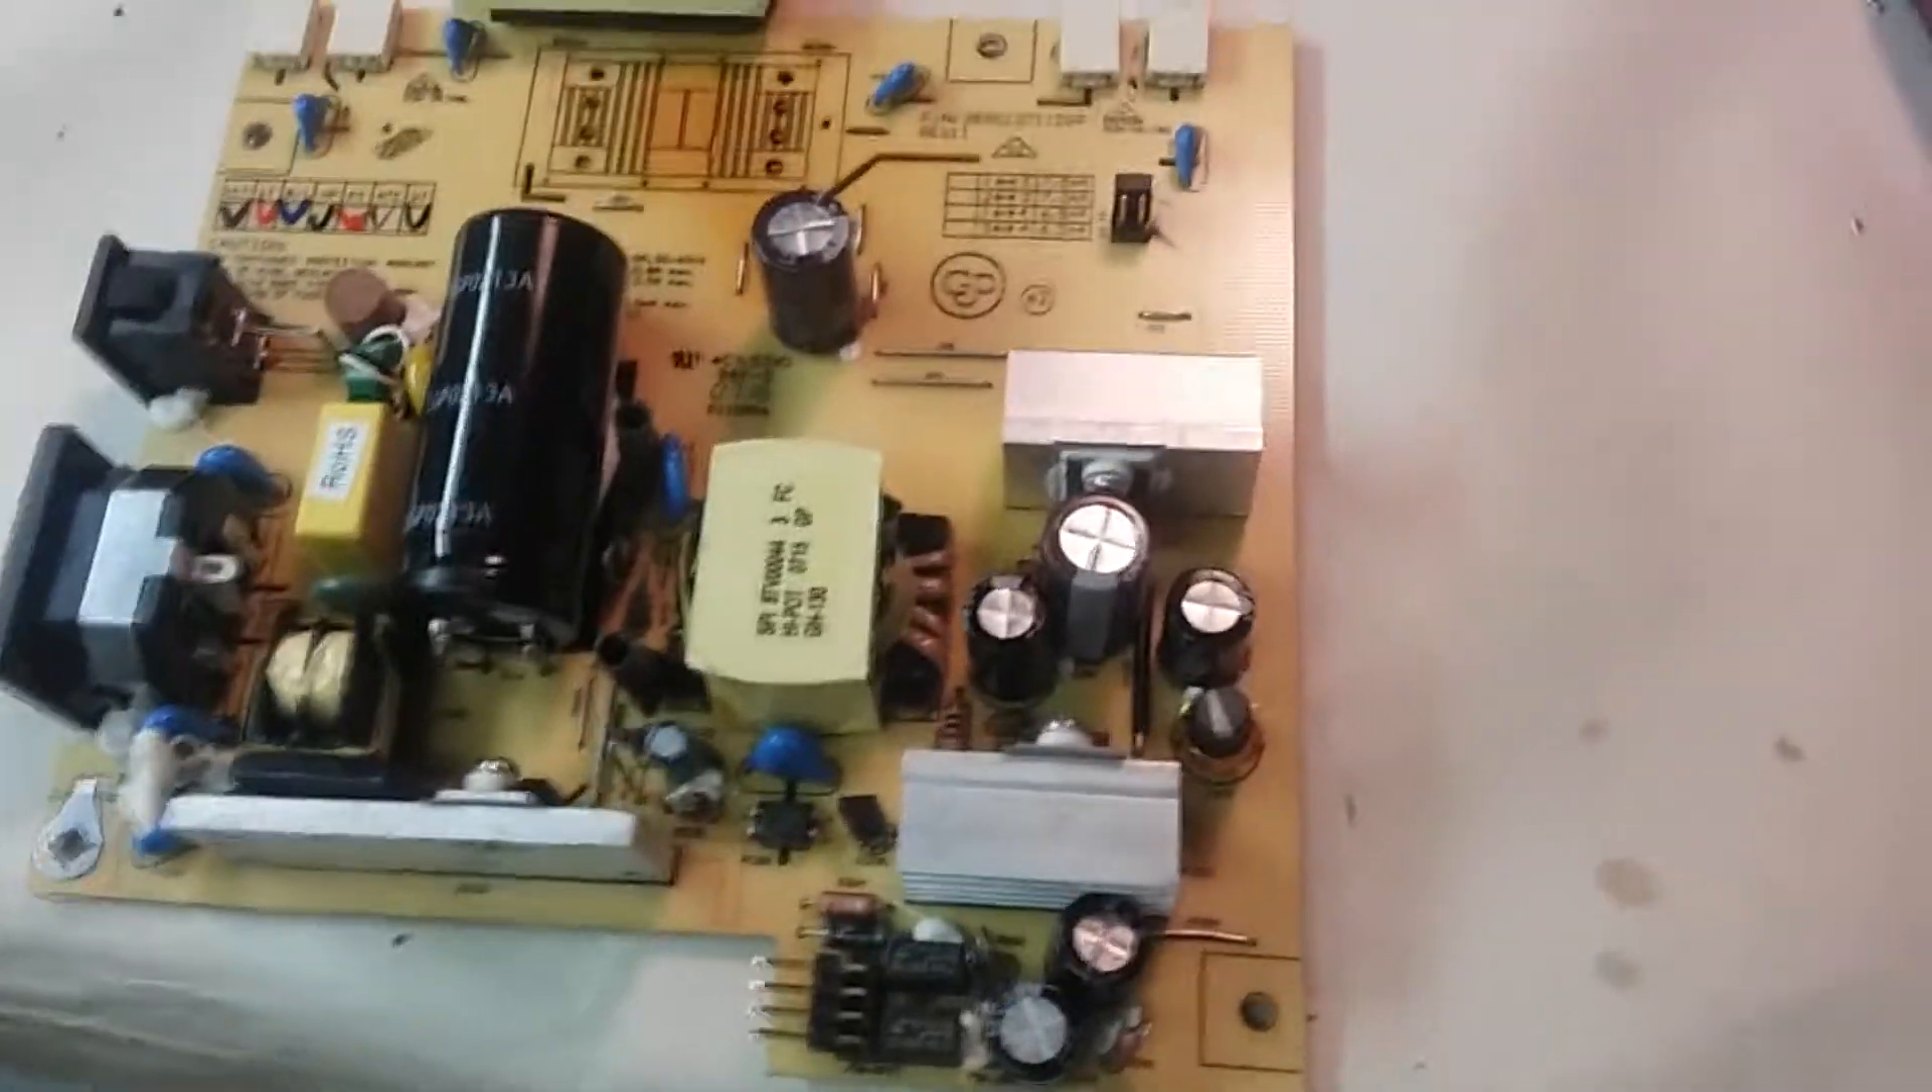Okay, I've got all my capacitors in and installed them.